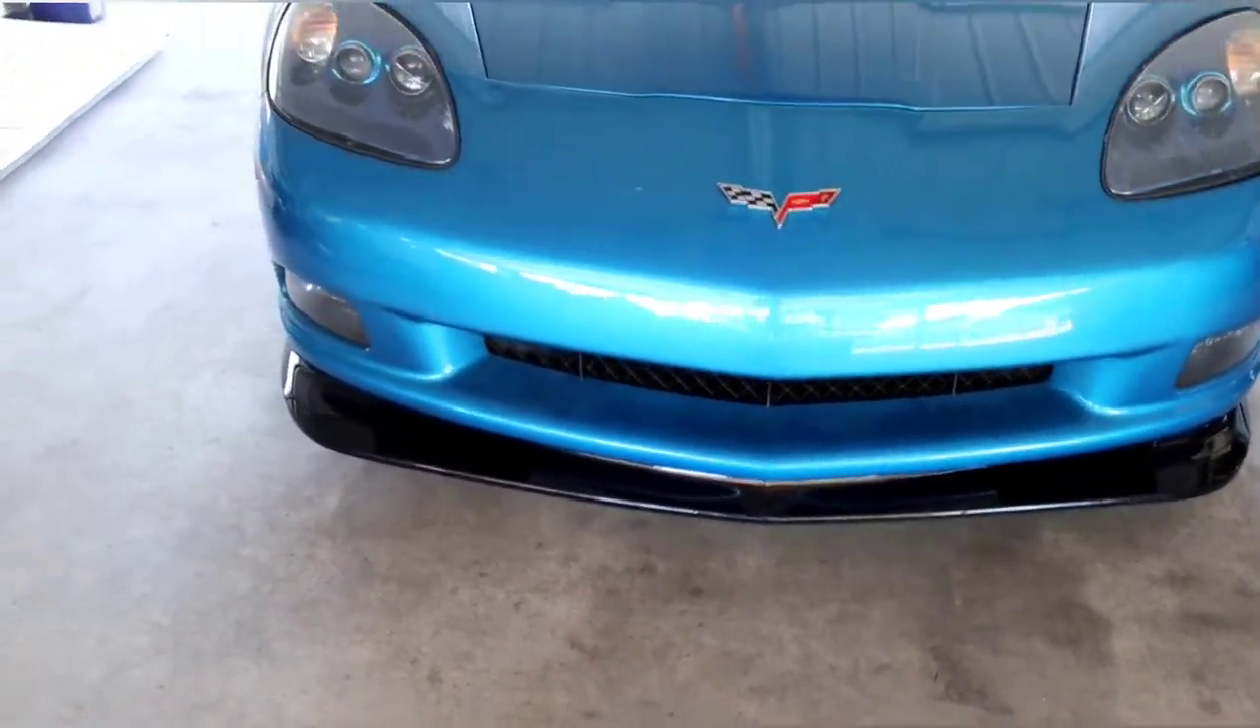This is it right here. Front splitter installed and it looks very good.